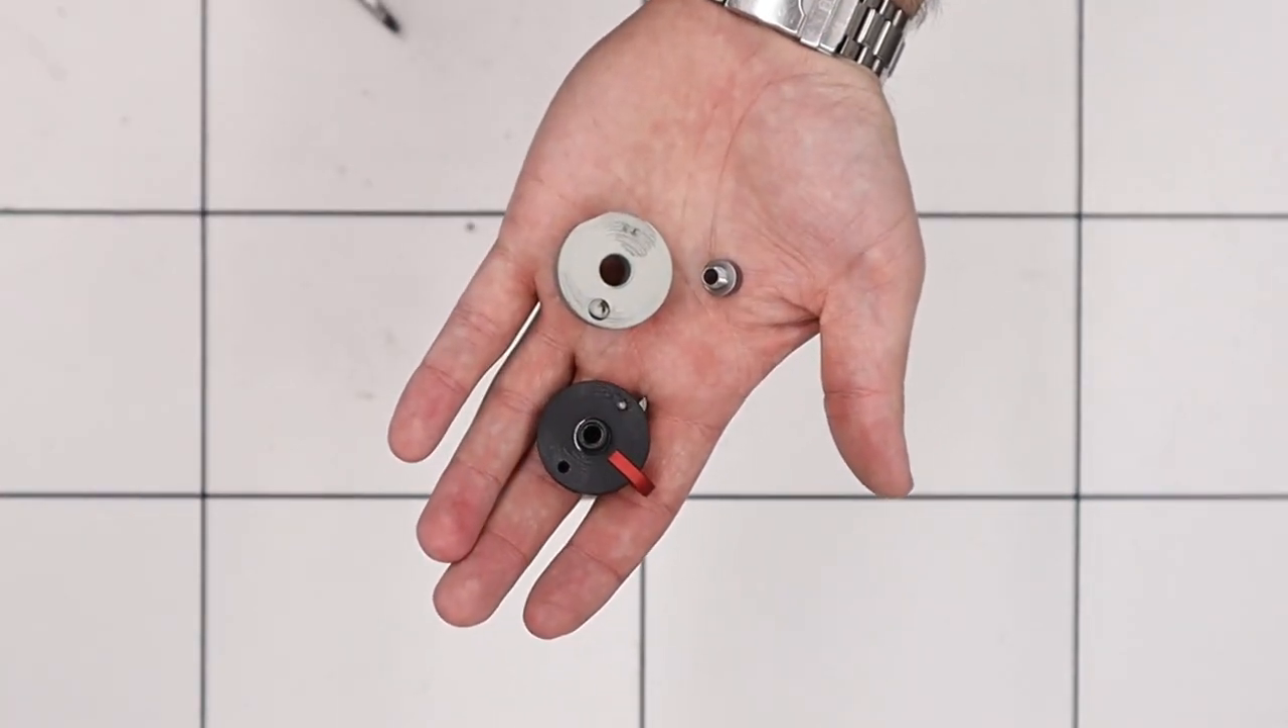There we have the safety fully disassembled.